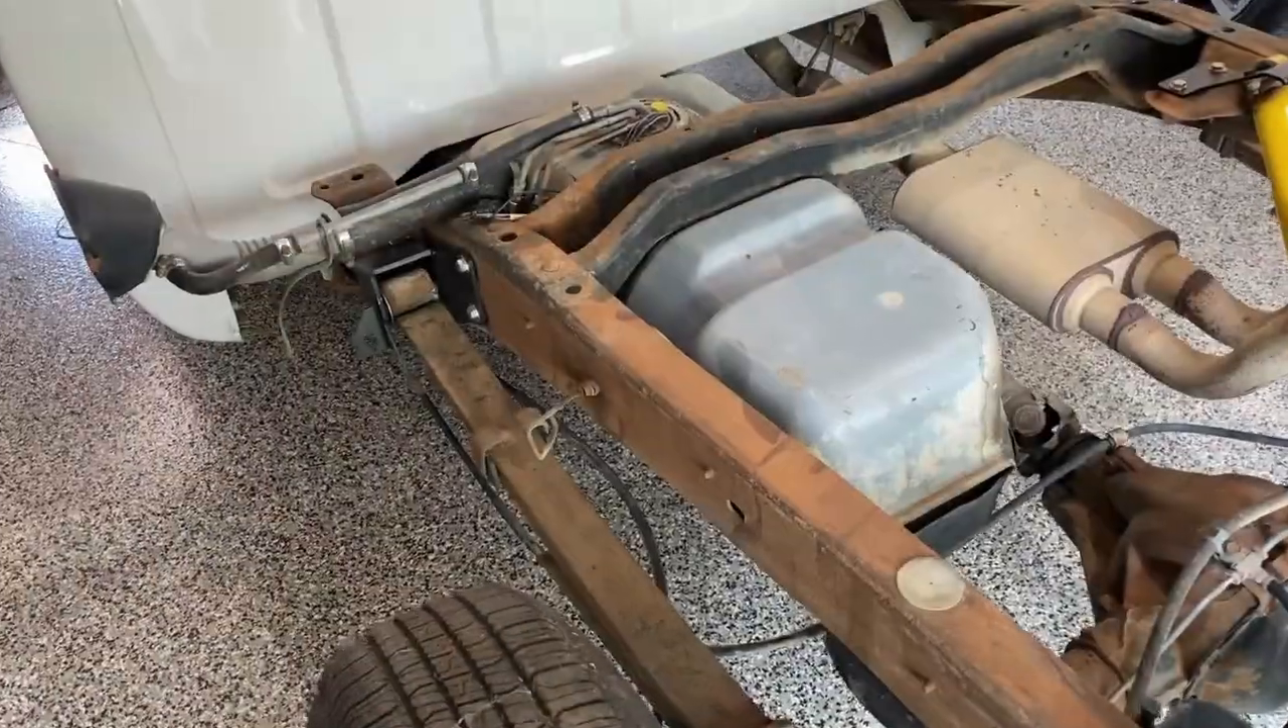The gas tank is back in the truck and everything is hooked up.